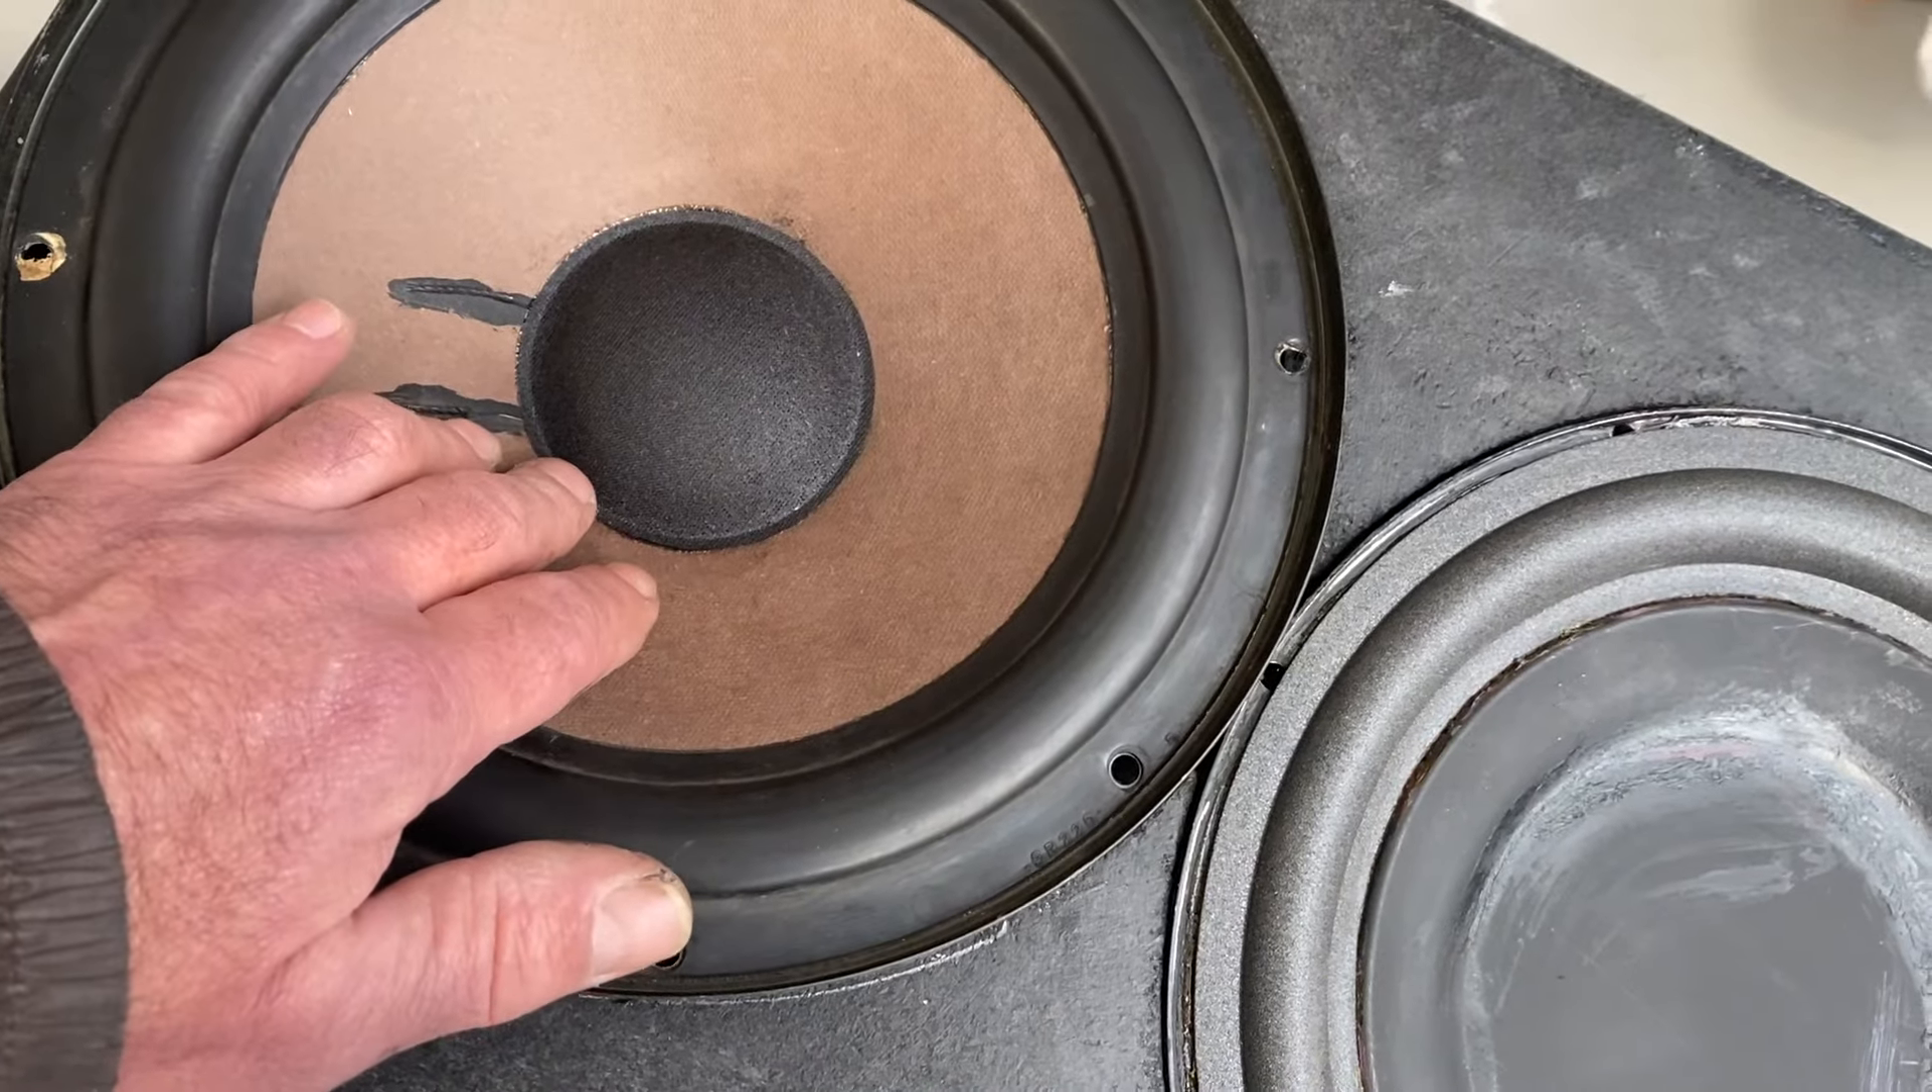Donc là j'ai remis des caches poussières.